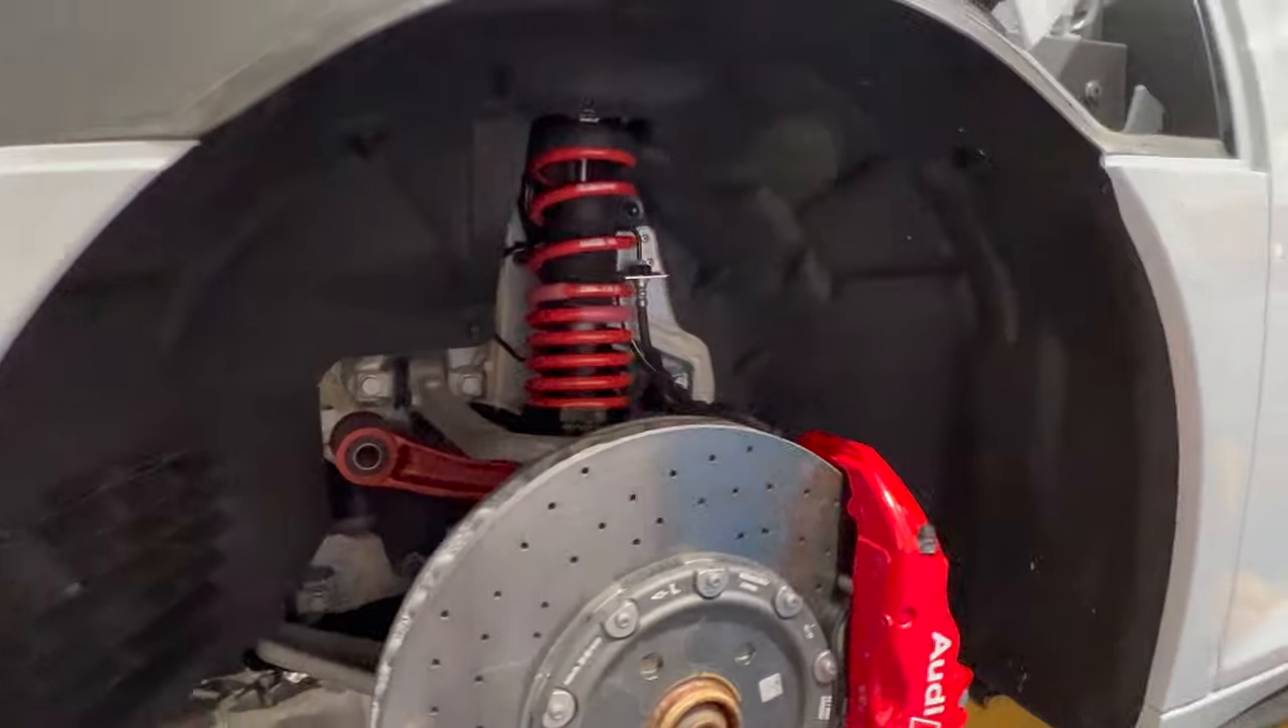We're about done with the install. Front coilovers are on.